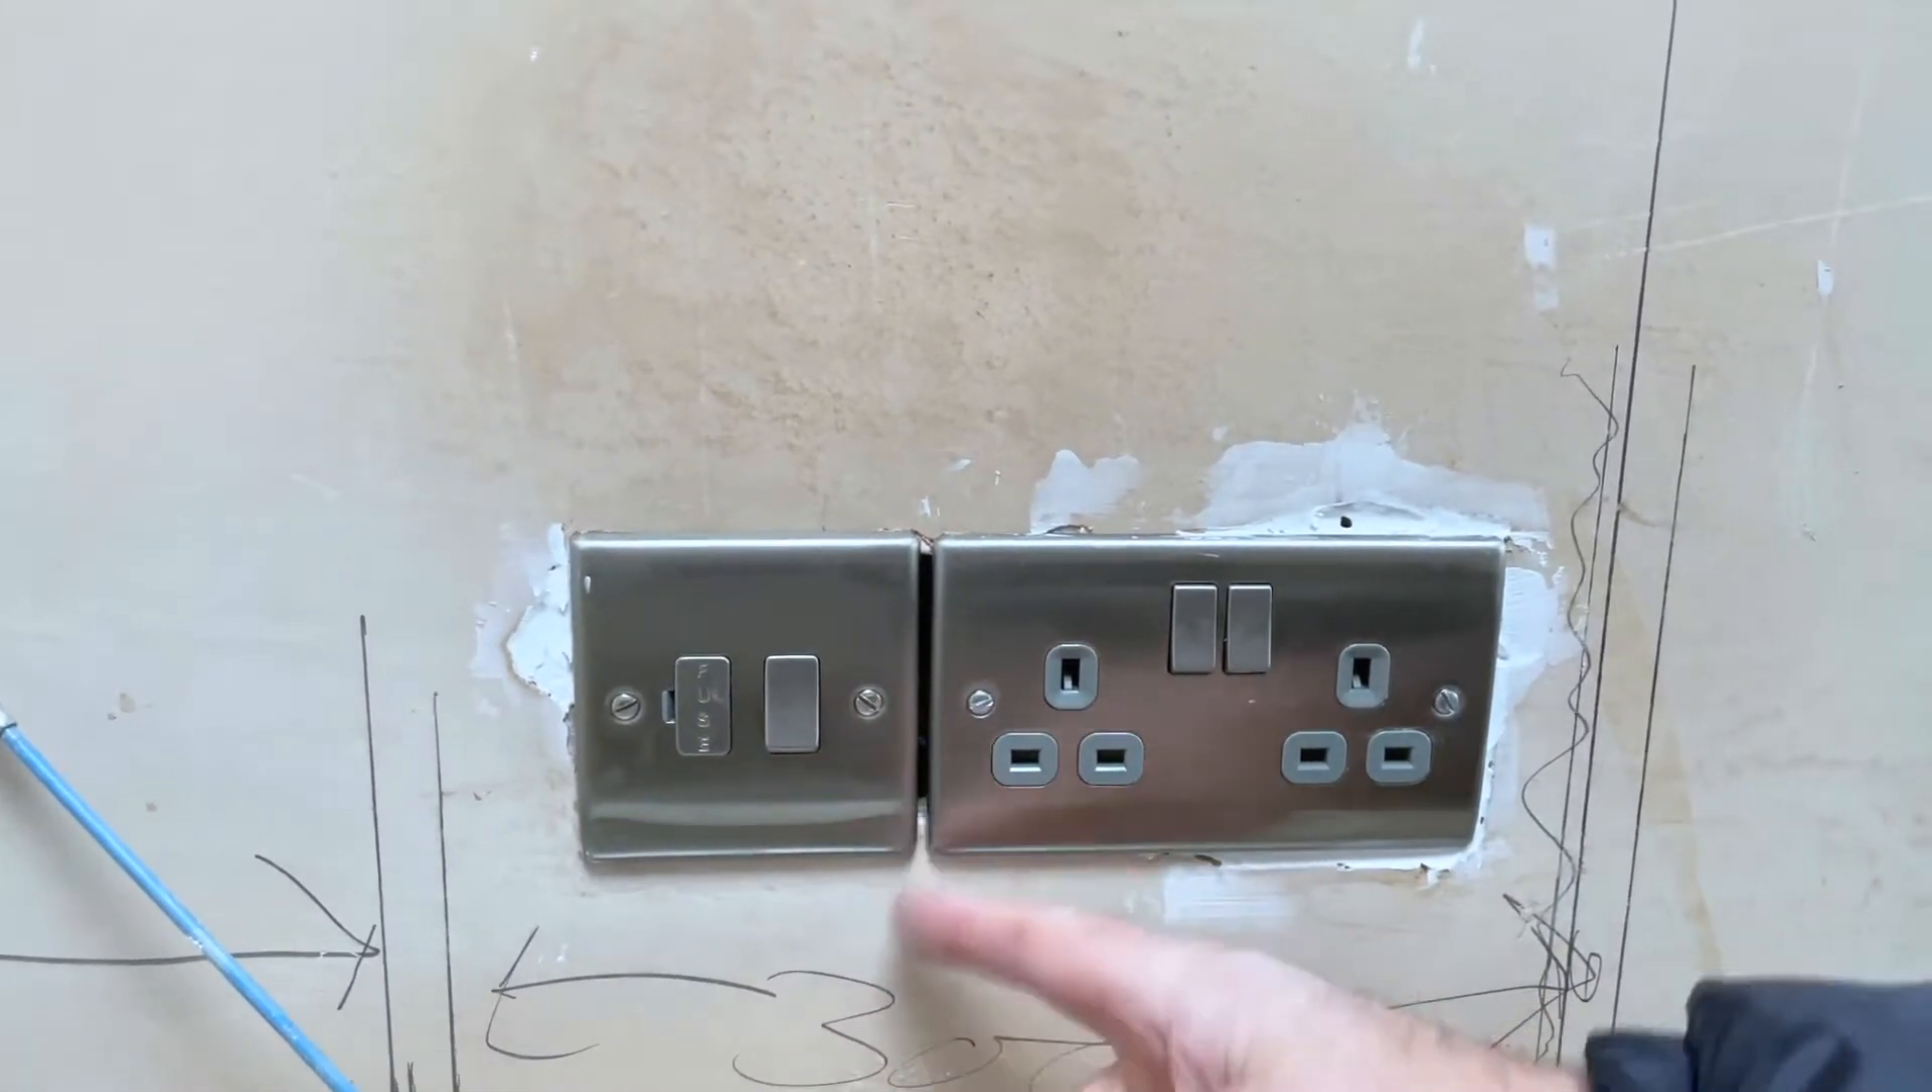And there's a gap in between the two sockets, which is a hate of mine.